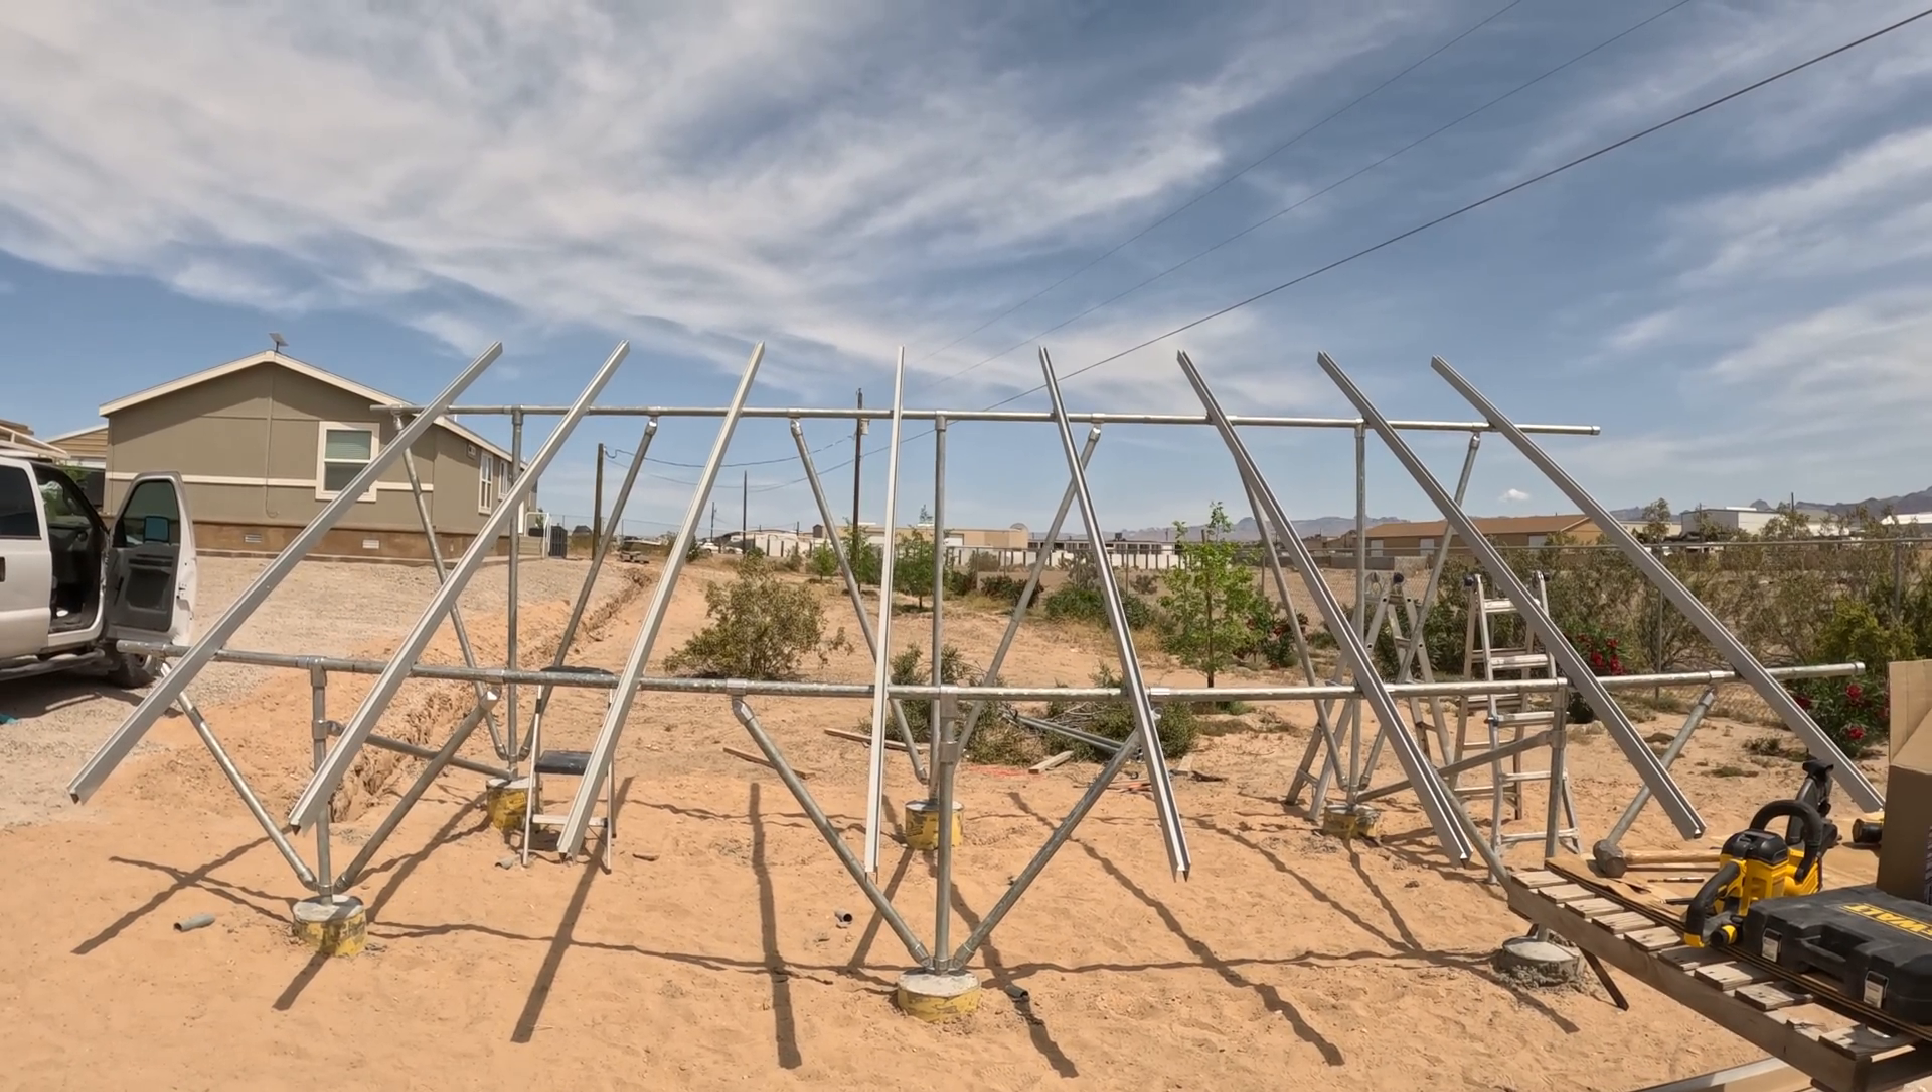There's your whole ground mount right there that's pretty much complete now it's just a matter of attaching your panels.